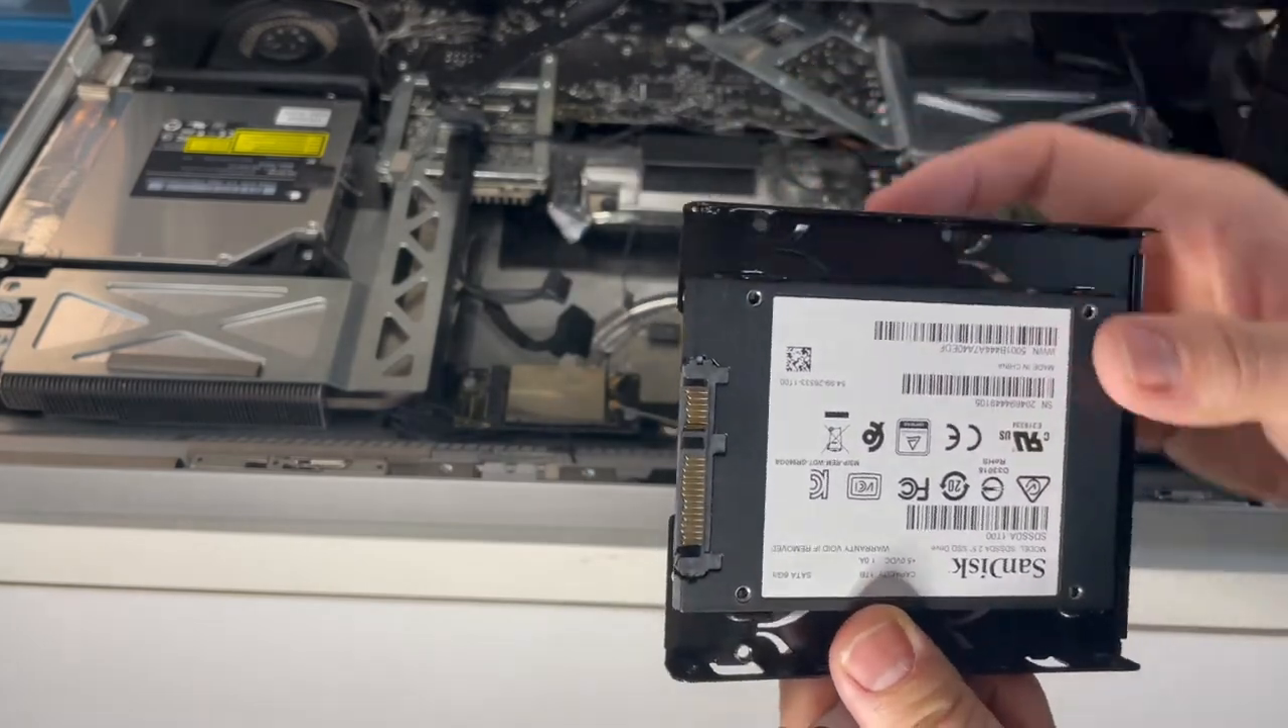So I've now installed the 2 .5 inch solid state drive into this 3 .5 inch adapter and we're going to put the side parts on as well and then the bracket holders there too.